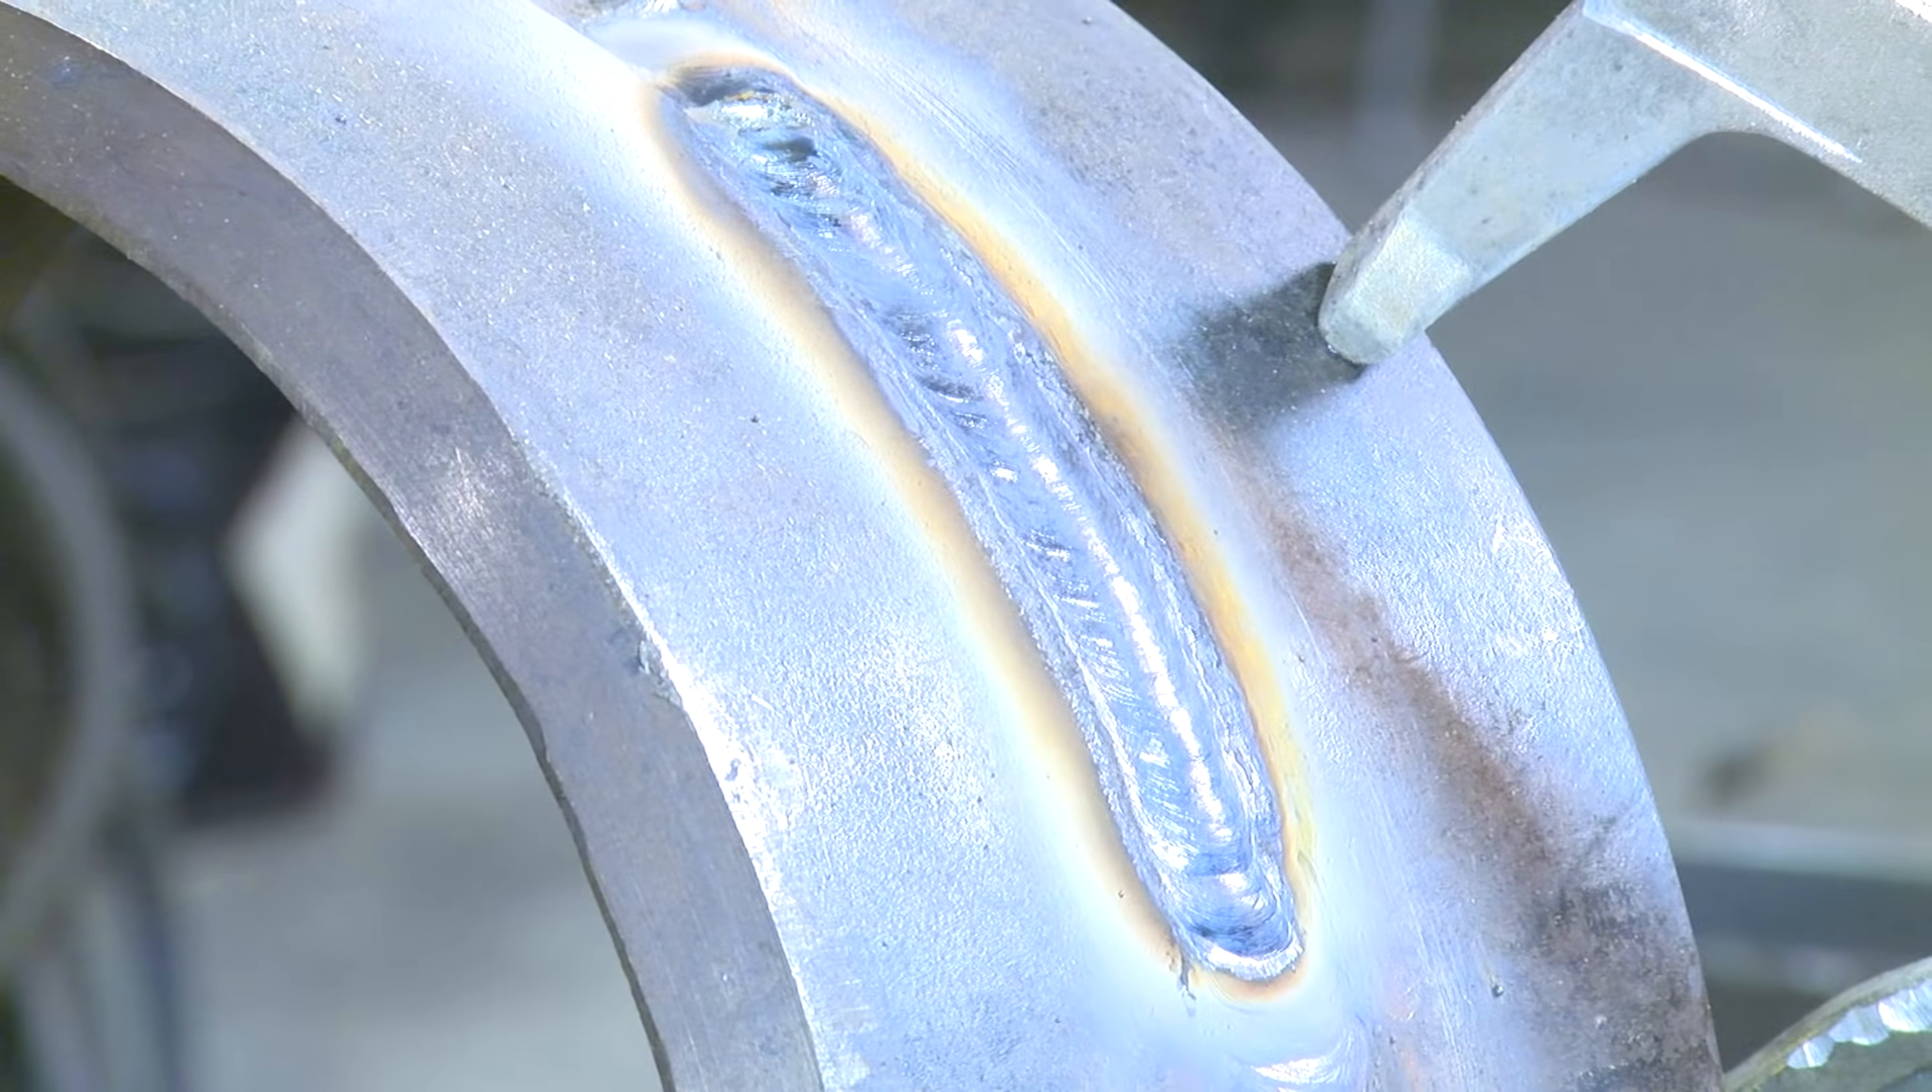We have our weld done here.